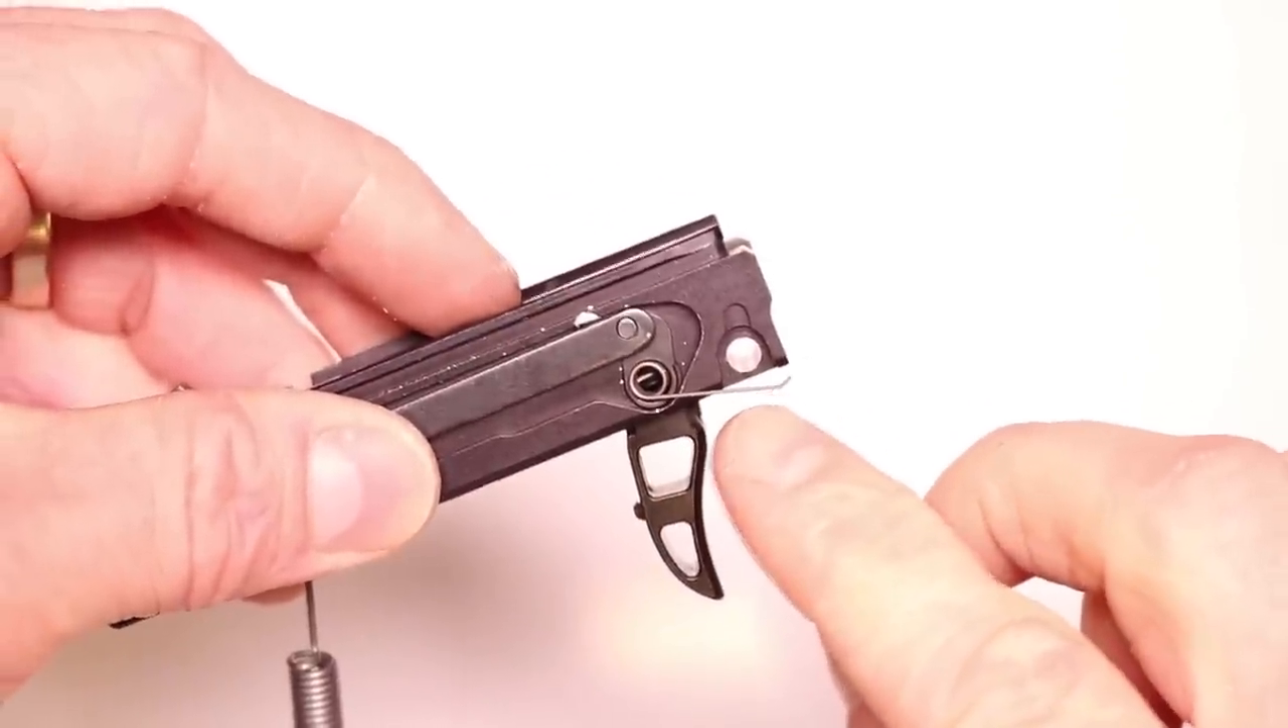So we've got our trigger return spring in place, that little bend facing up.